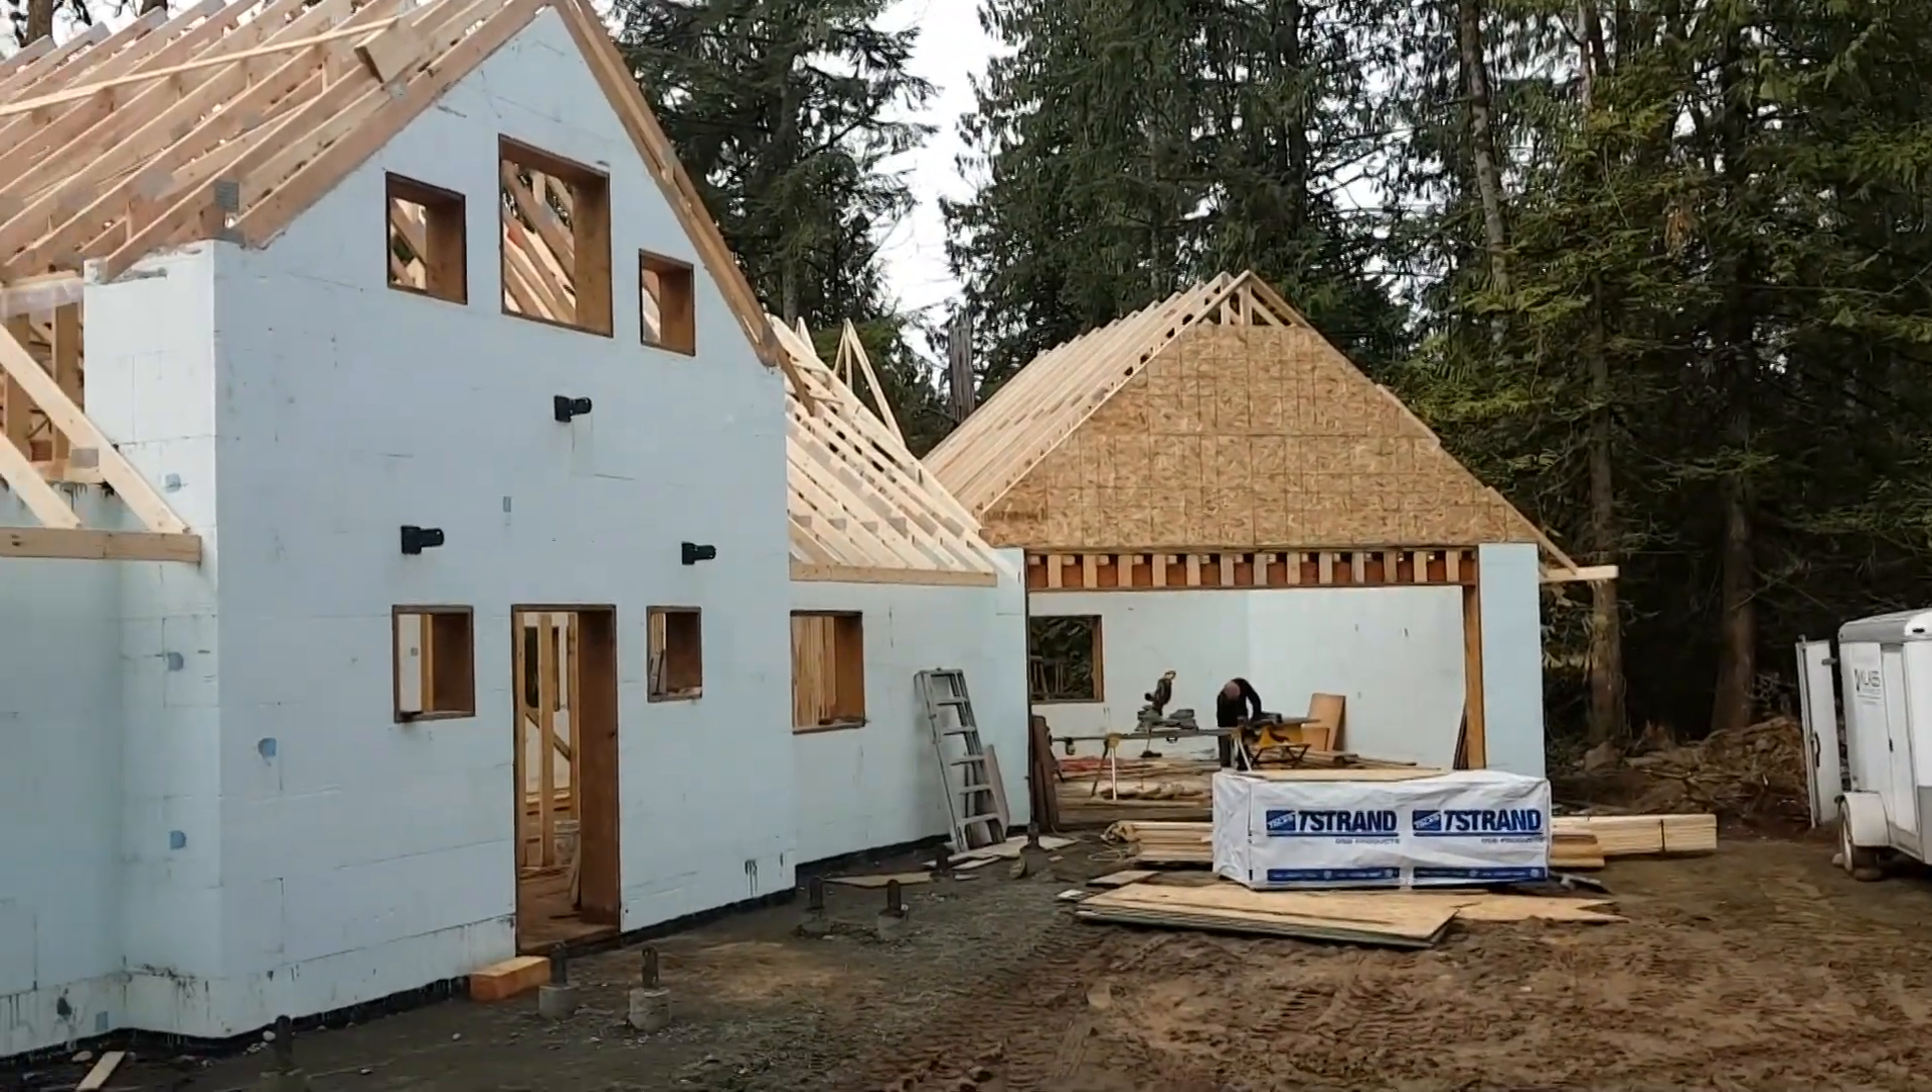We got trusses up got a little bit of roof framing done a lot more to go yet.